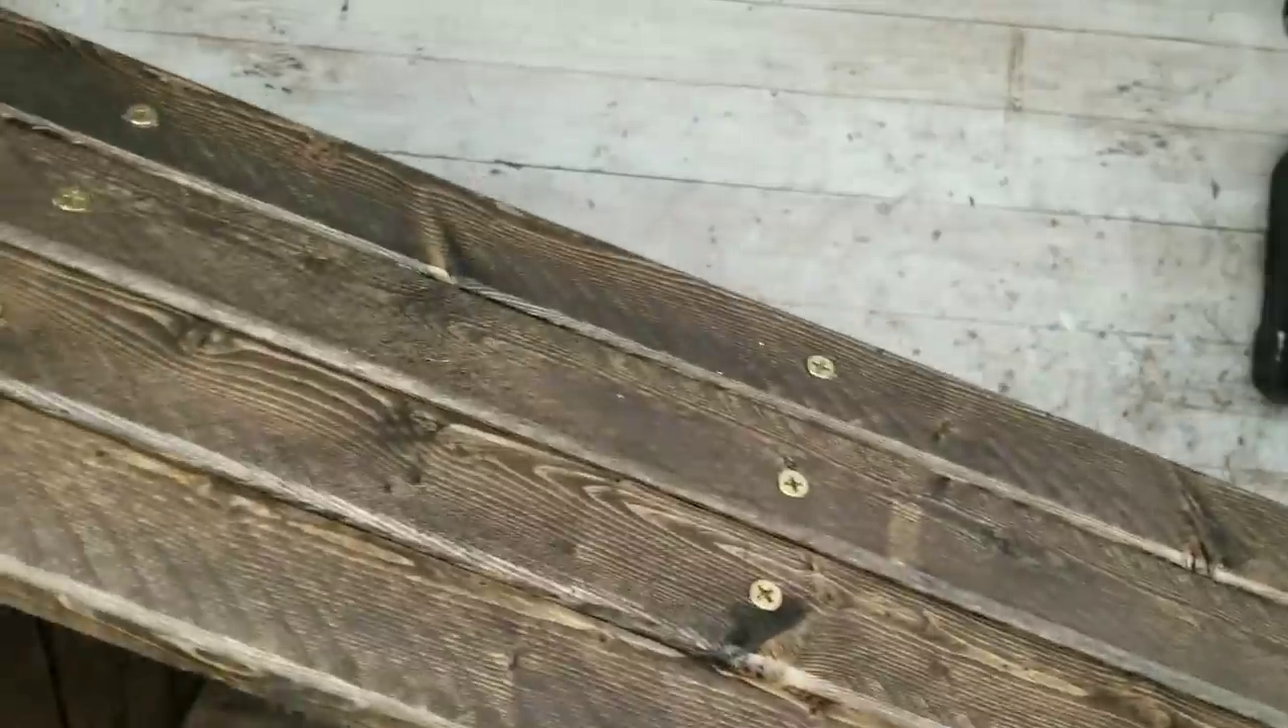And now, all our wood screws on one side are completely inserted into the shelf.